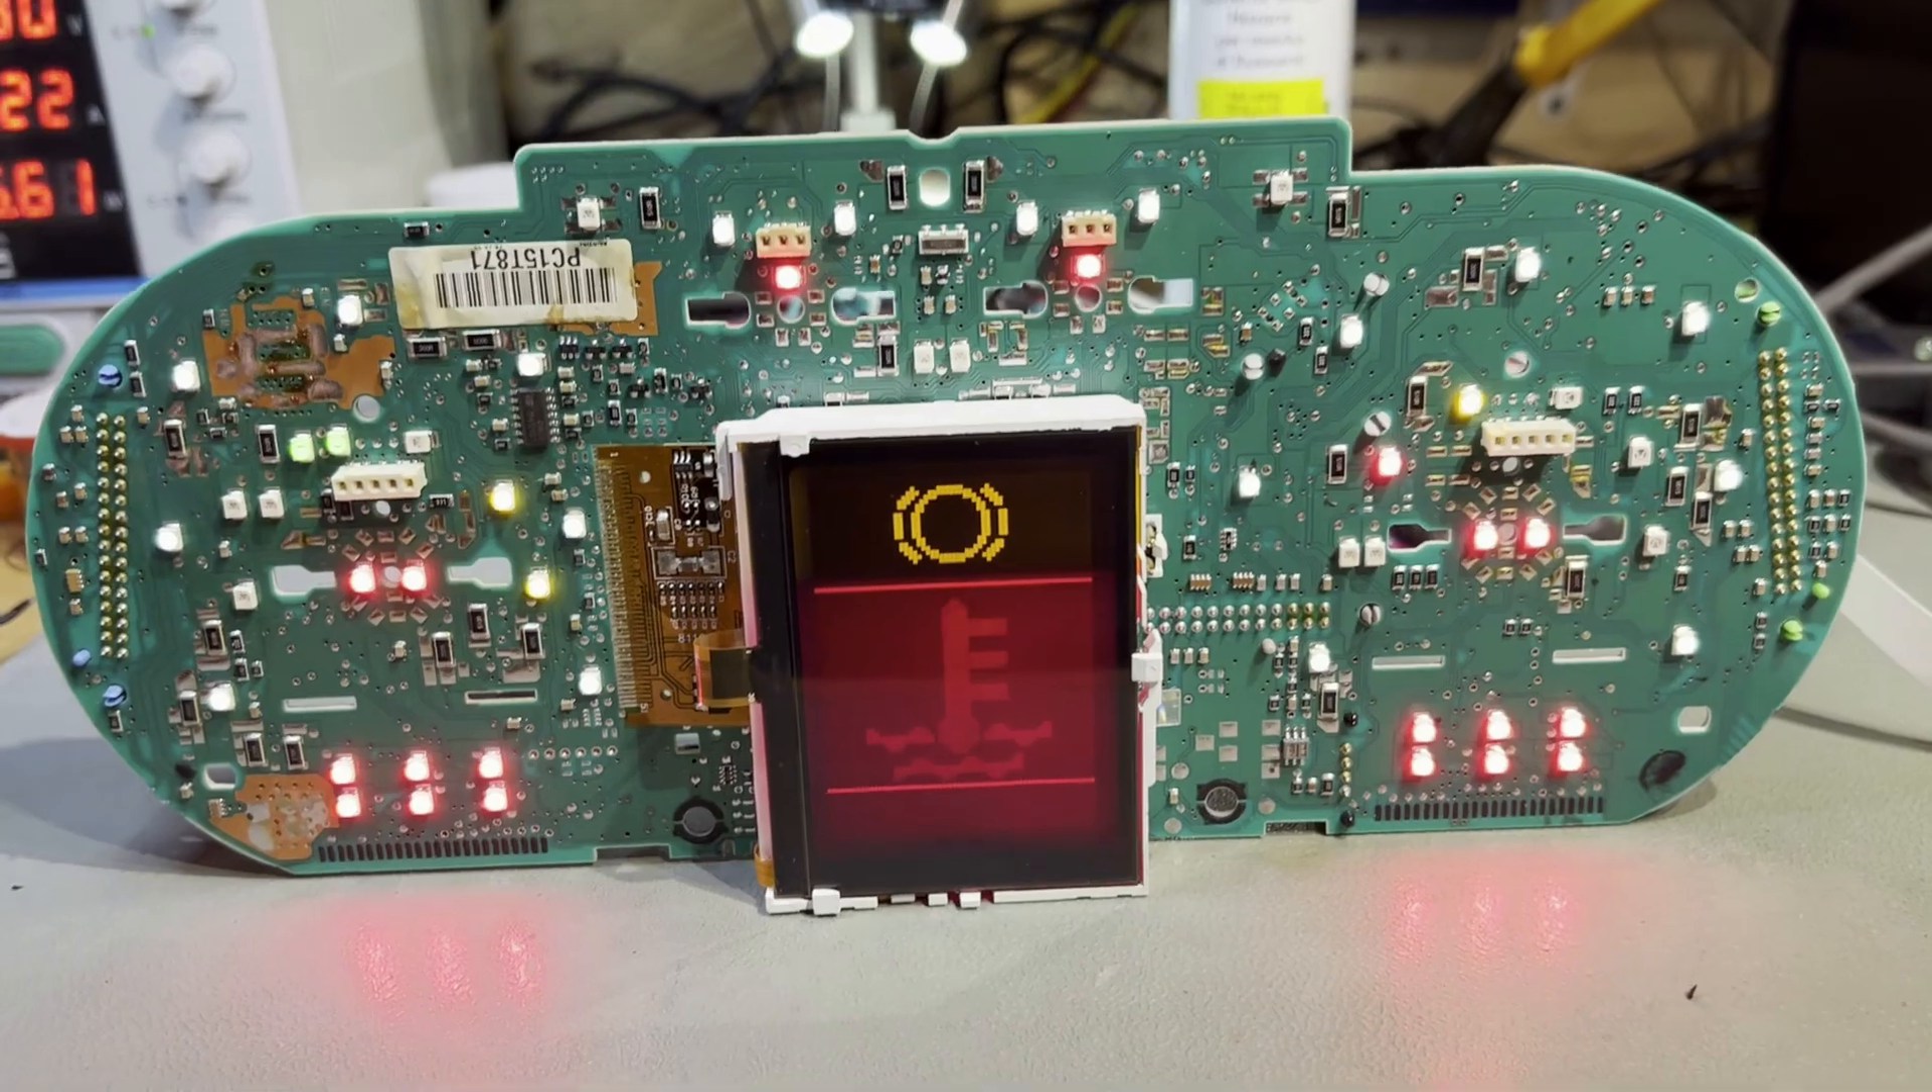Display installed. Working as it should on the bench.